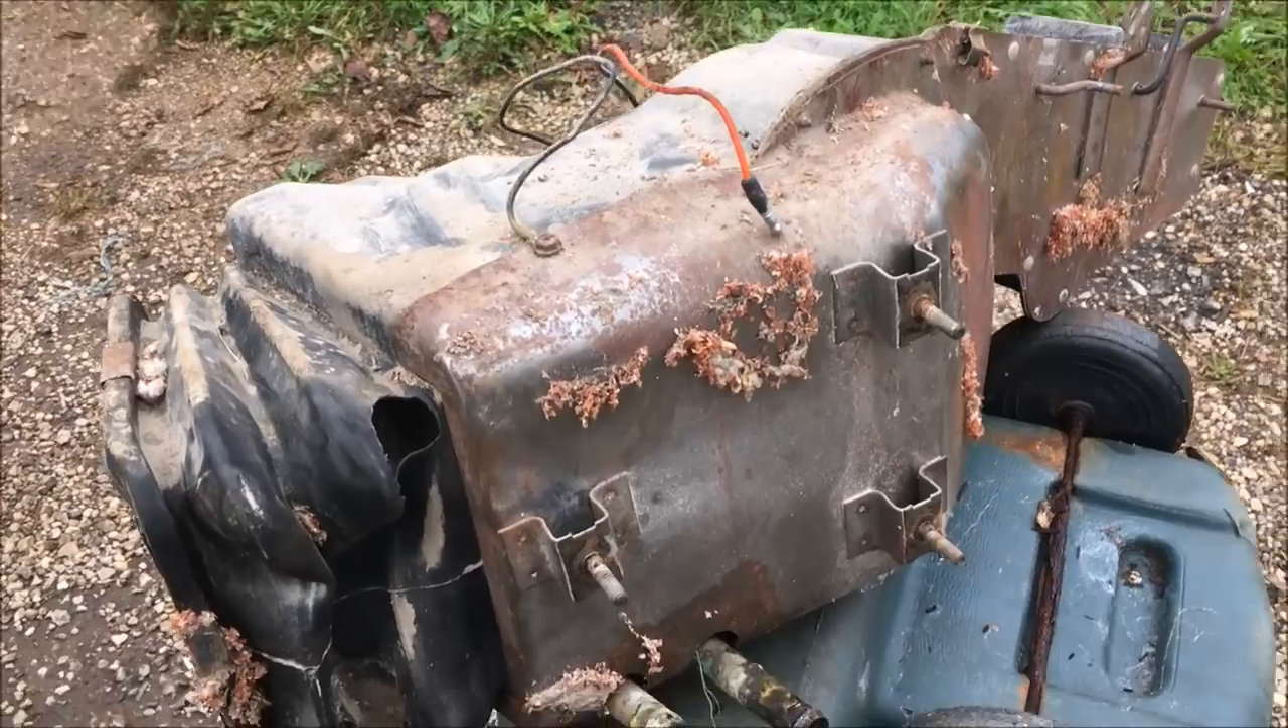We've got the heater box off and, uh, the first thing I noticed, it looks like, uh, looks like we have some, uh, rodent damage here on this, uh, little rubber, the rubber connector that connects to the outside air.